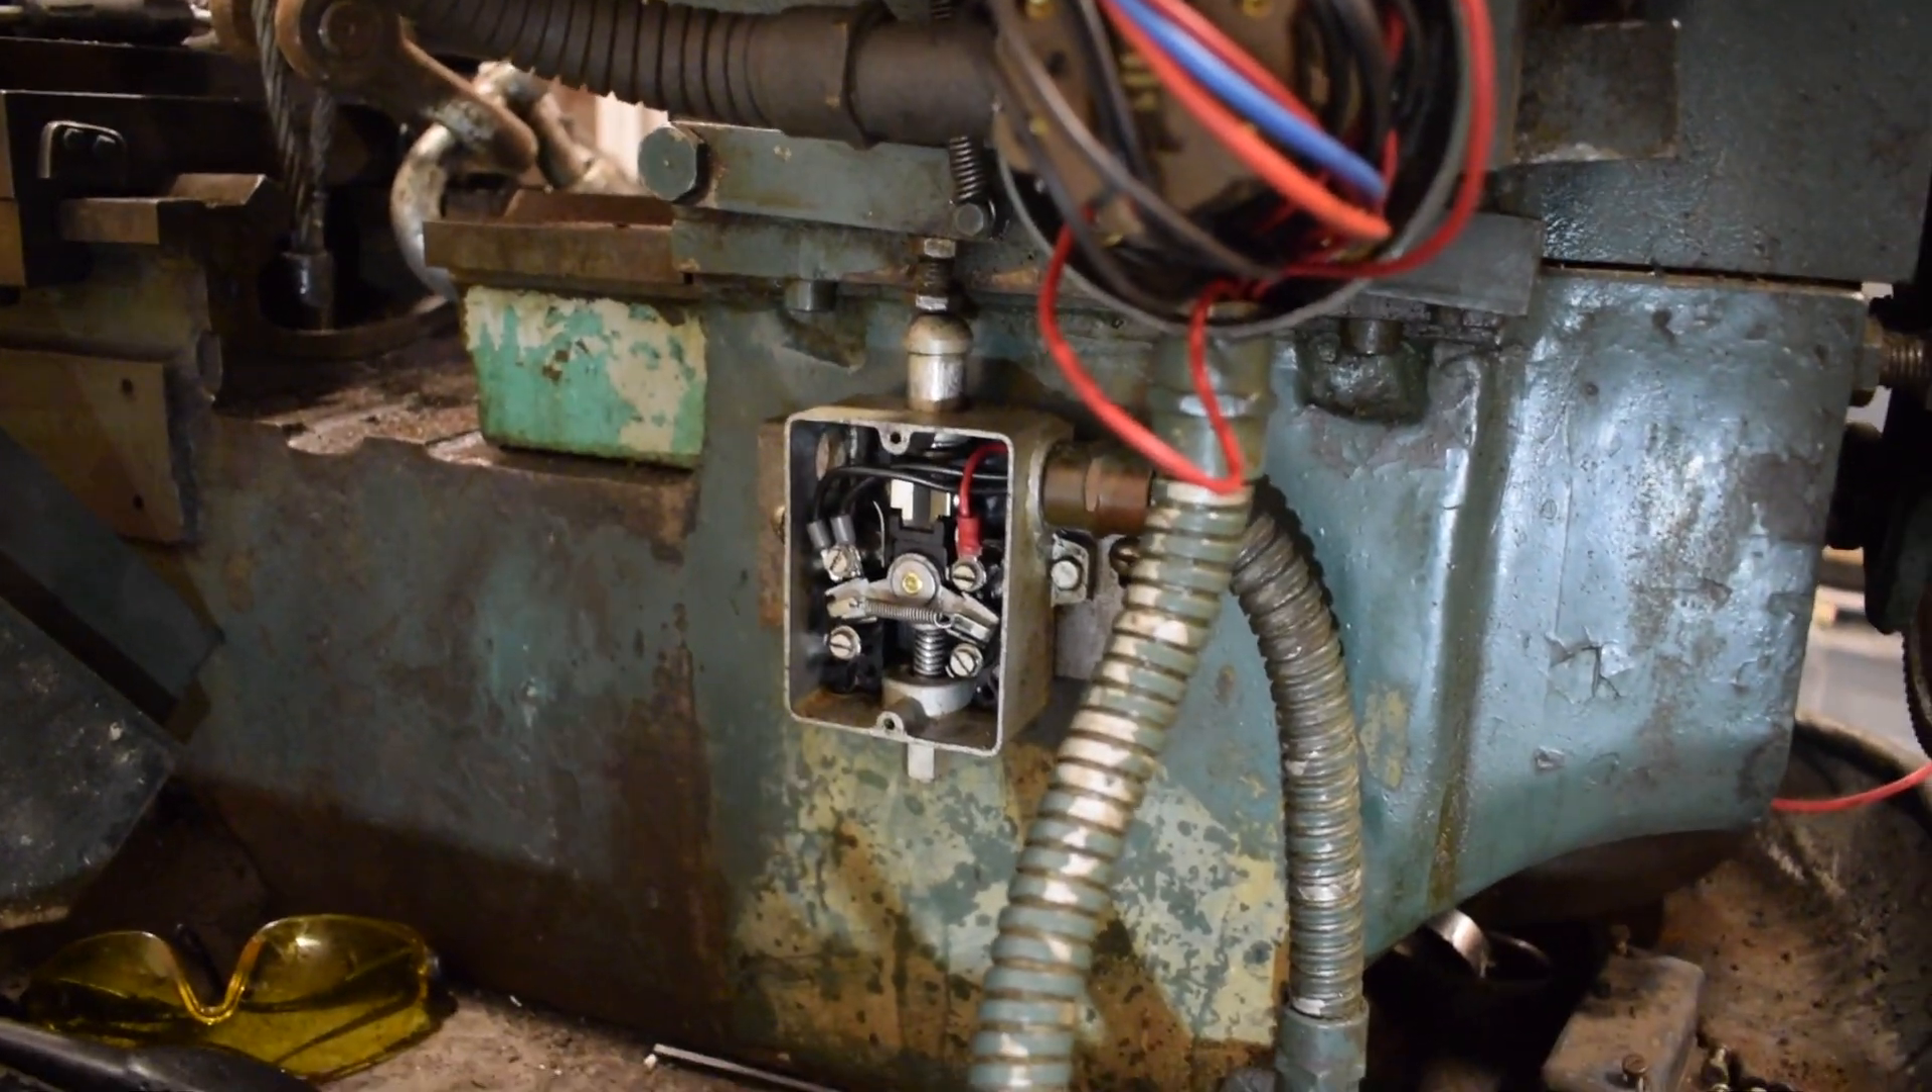The pressure switch there is all wired up now ready to use.